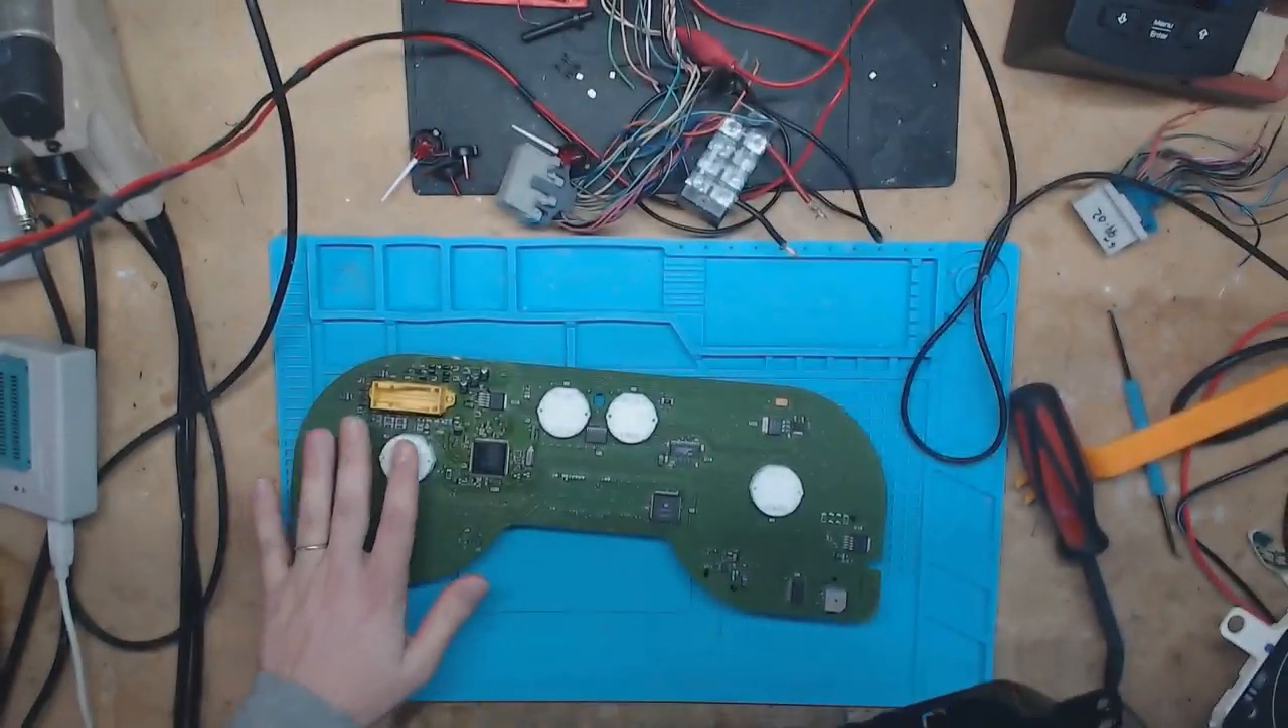Okay, so now we have the instrument cluster apart, so let's take a look at it.